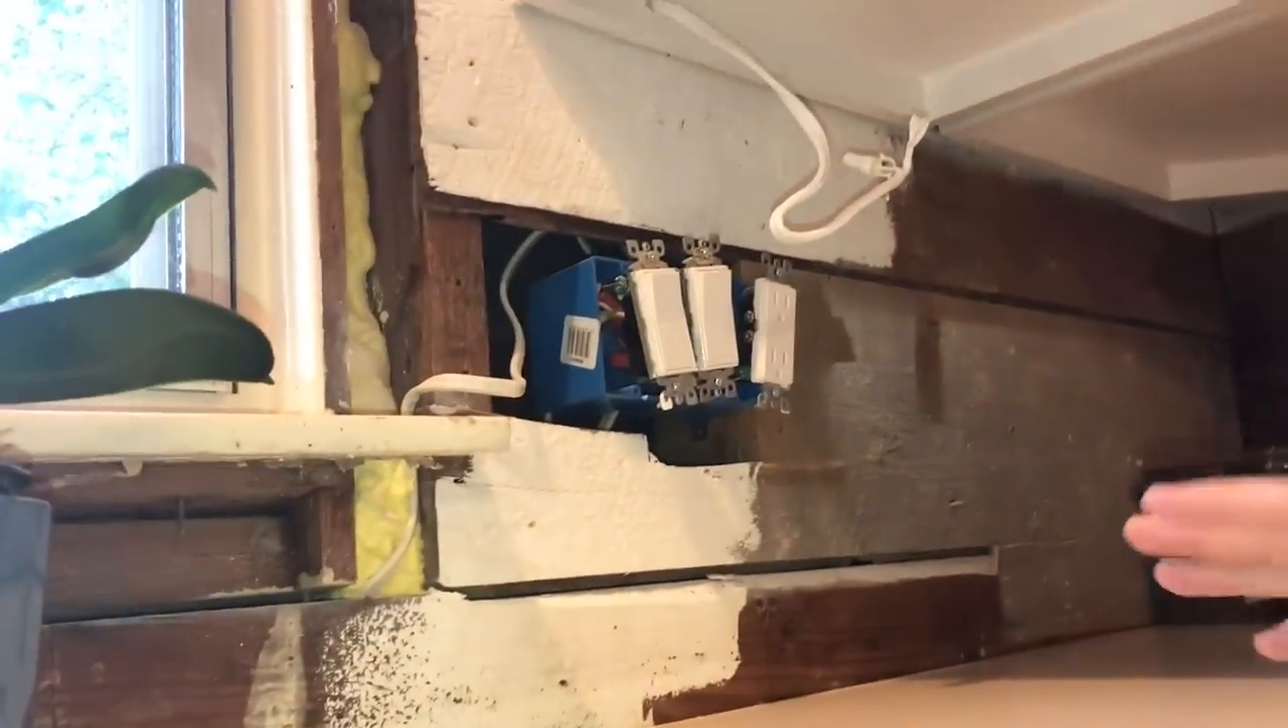Up on the top we don't have our backsplash in.